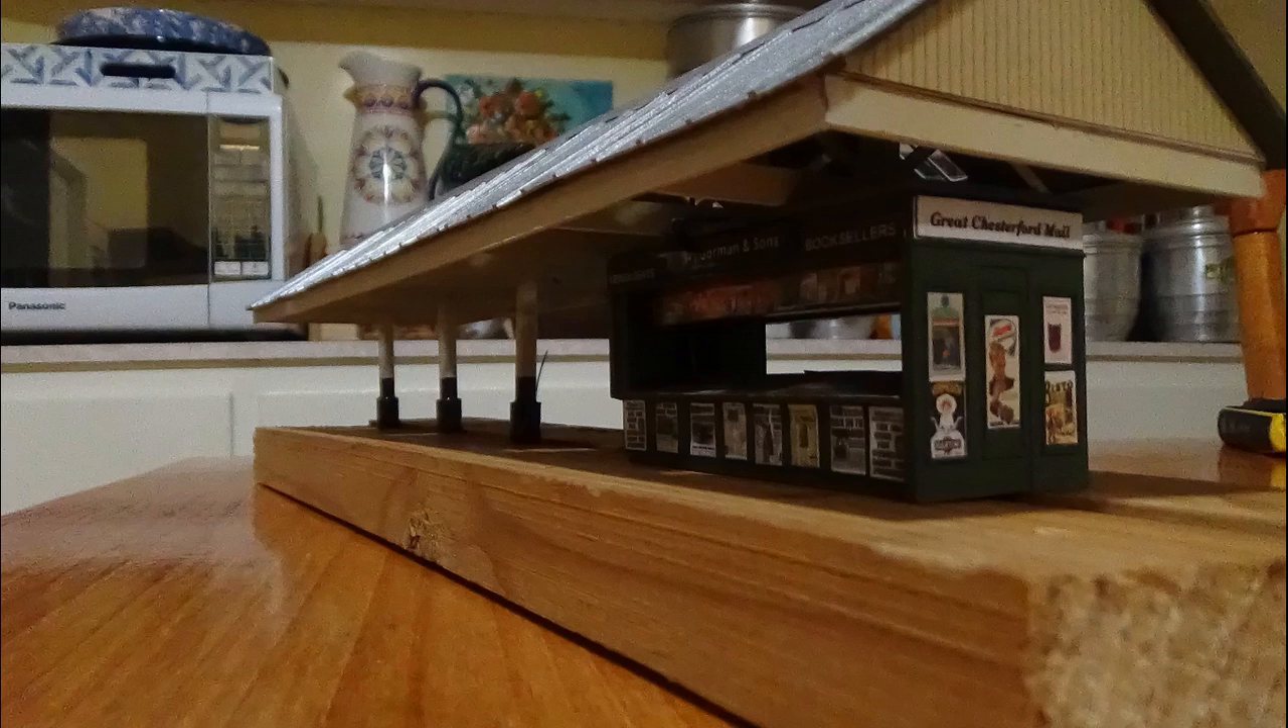But you'll also notice here that we don't have any valance valance on here yet or any guttering so the building's not complete yet.